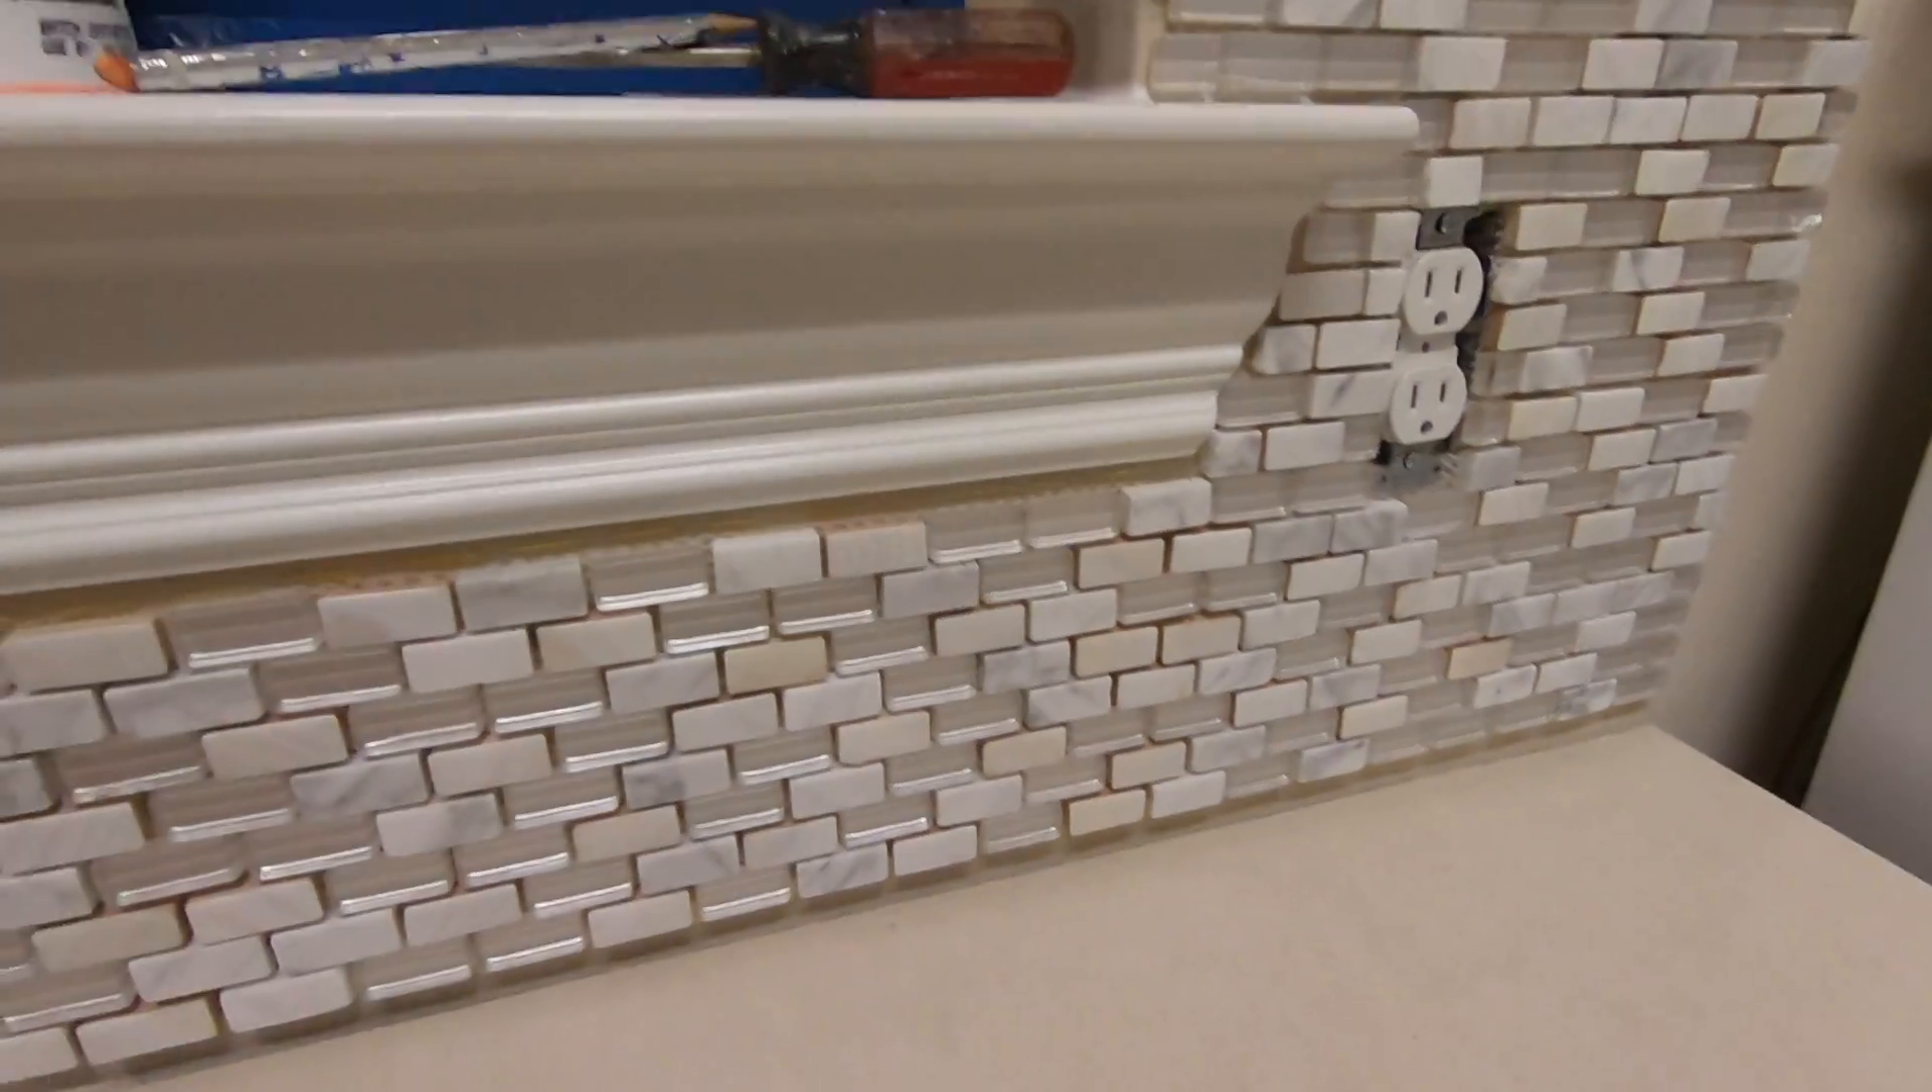I've just finished uh sticking all the ceramic tiles uh to the uh gluing pad.